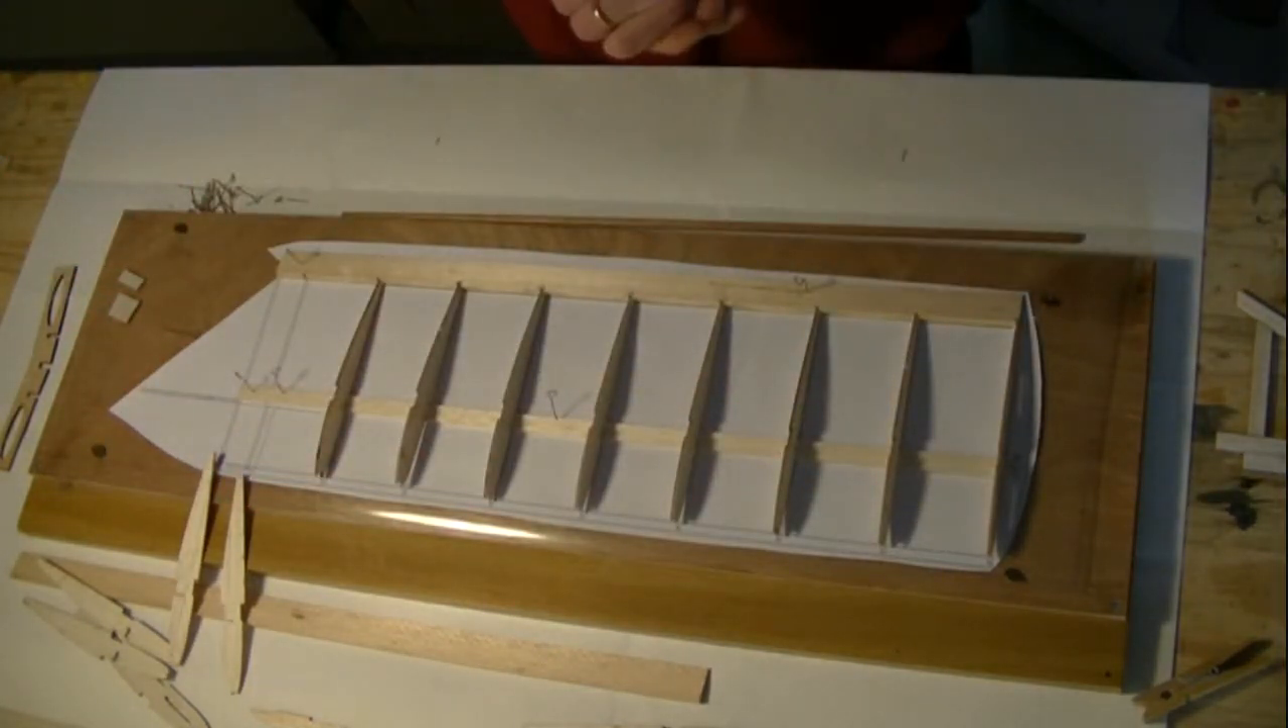Et voilà. Nous avons installé les nervures.